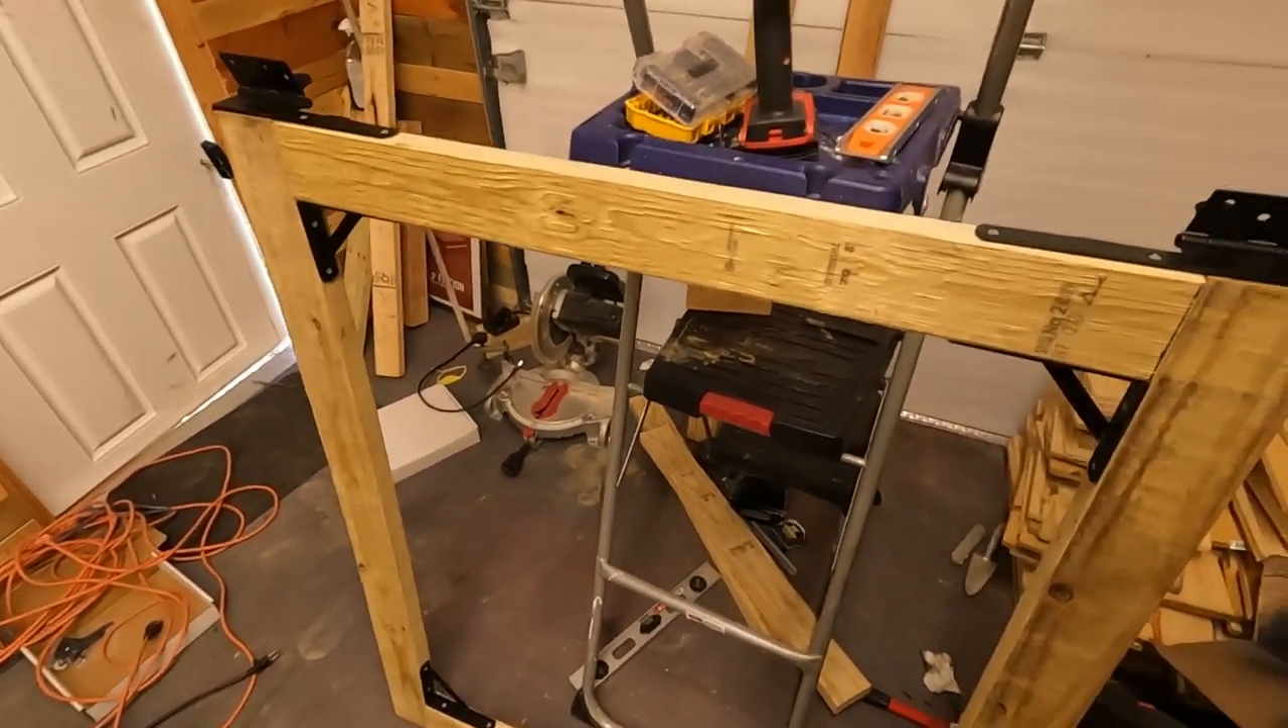Okay, so I've got the structure of my gate built, and everything should be good to go.